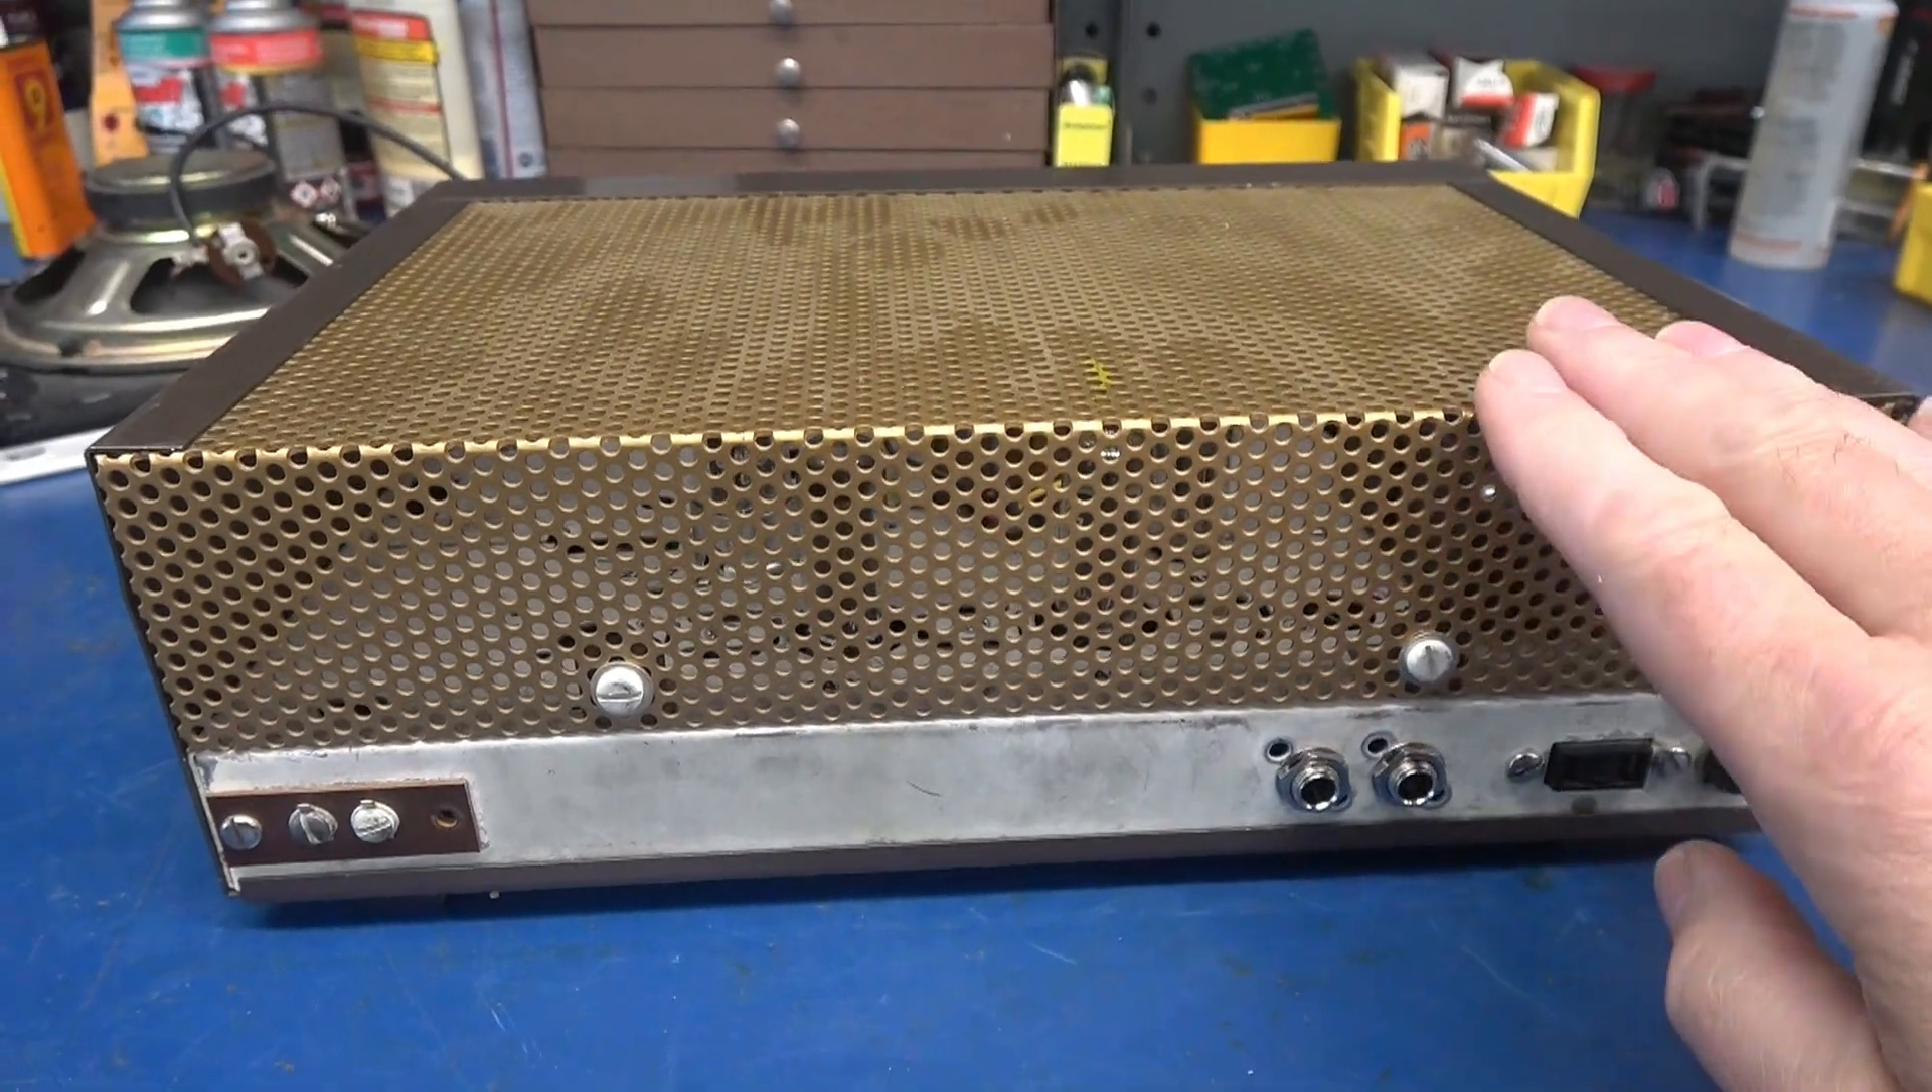Here's the backside with the cover installed.